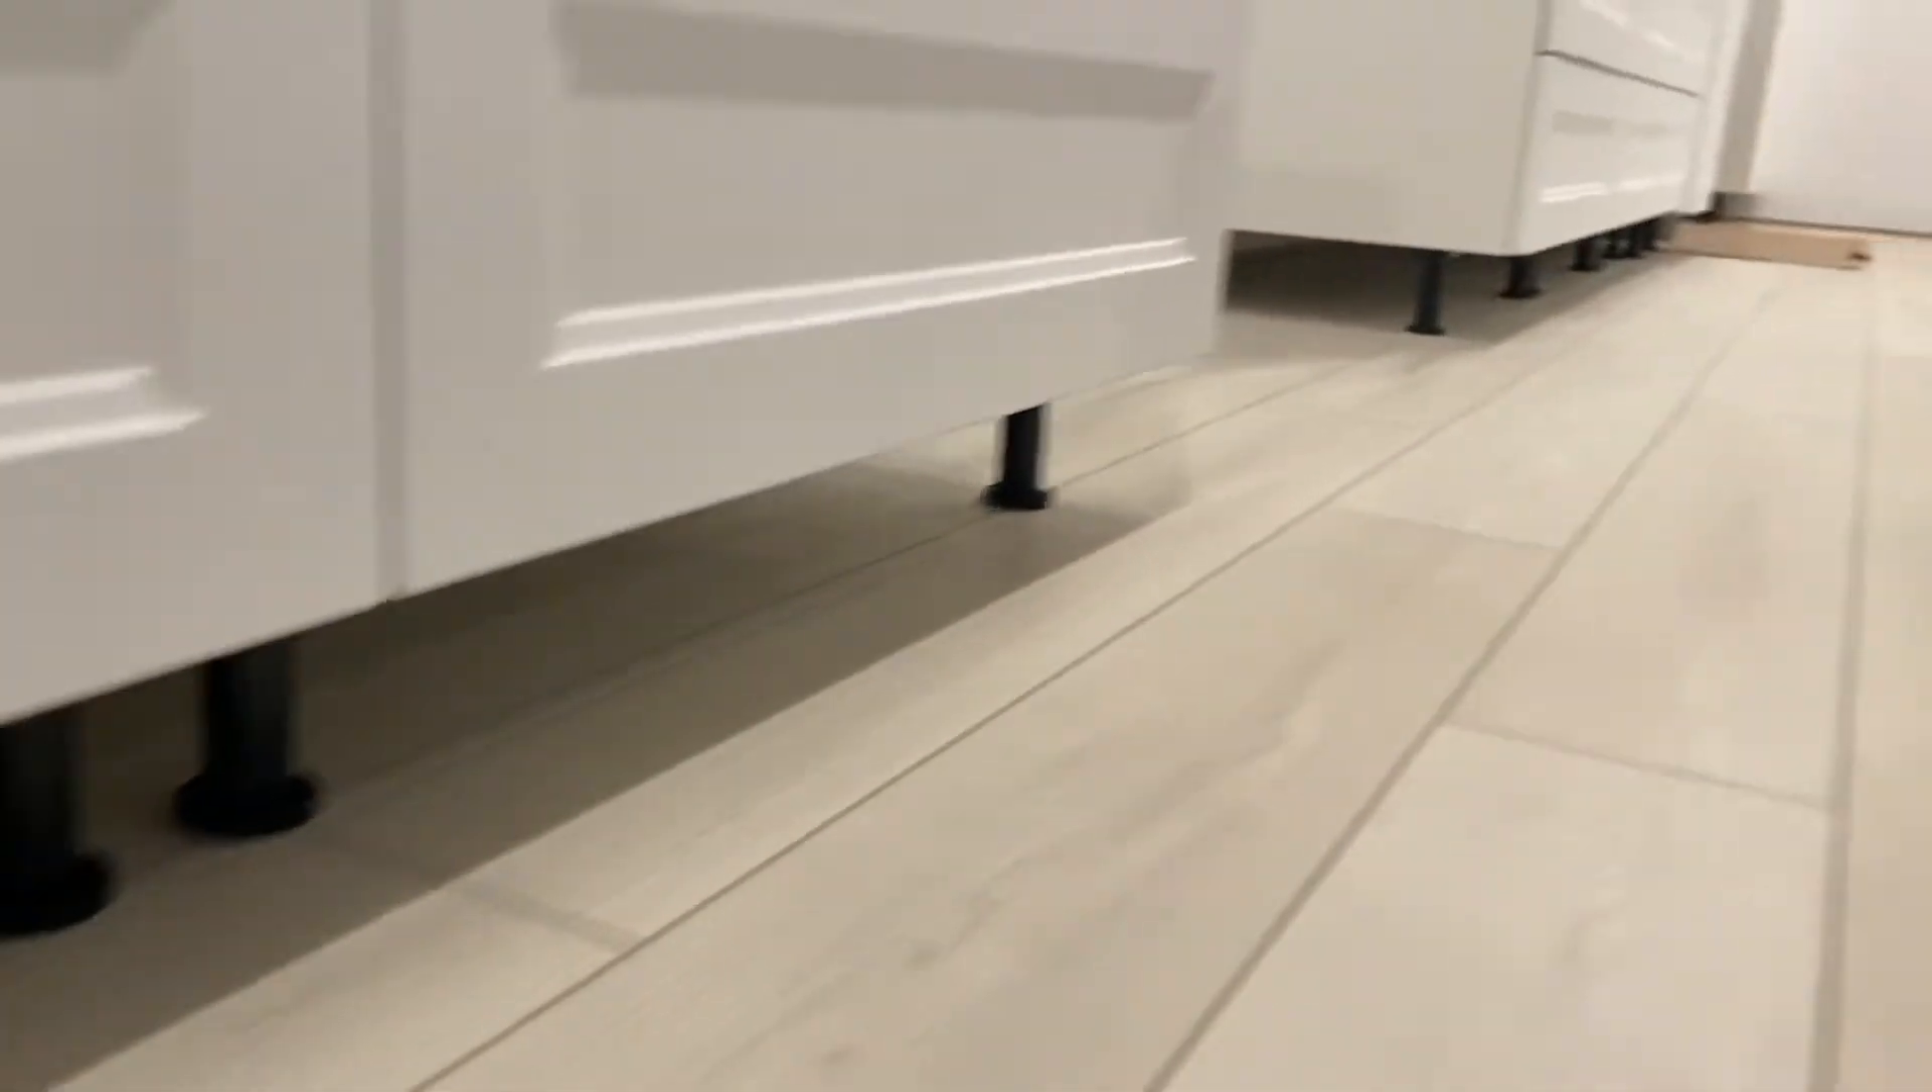You can see here it looks like i did install the cabinets on top of the flooring.